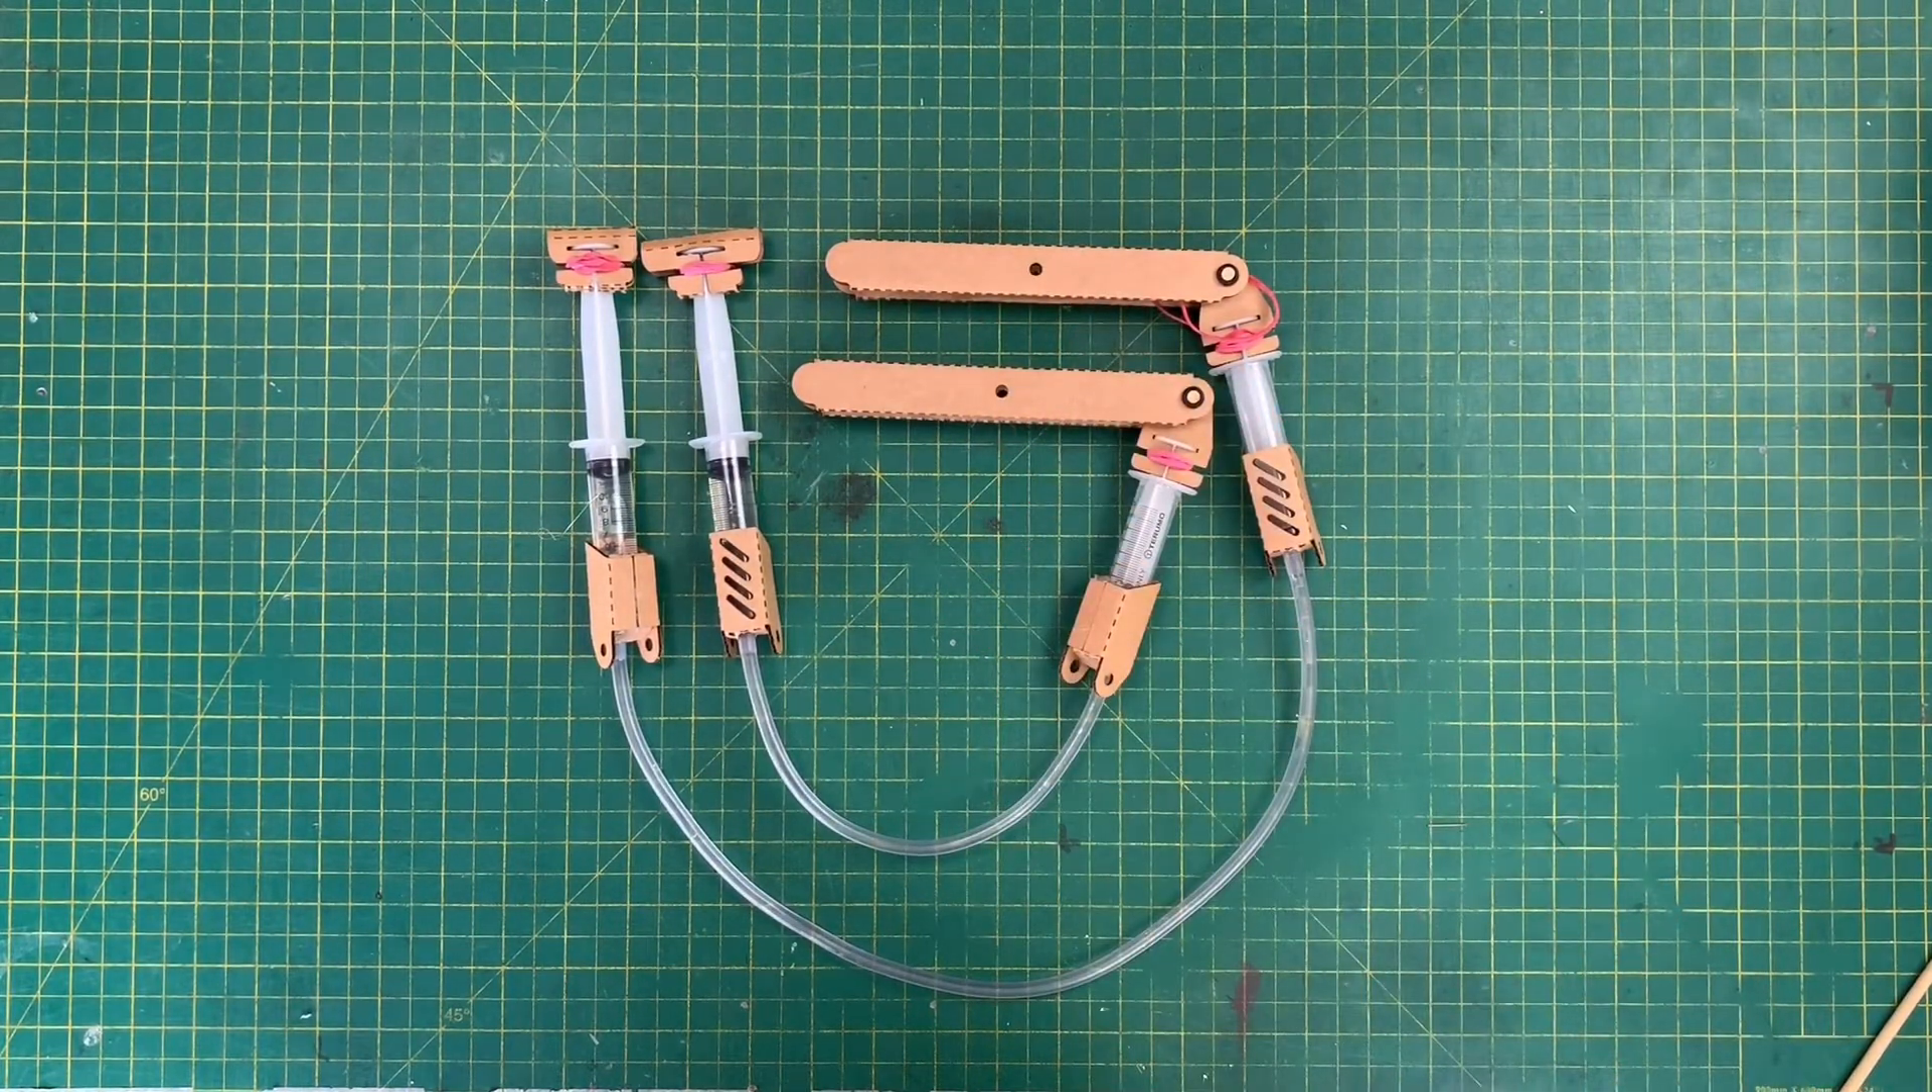That's the two completed circuits including the two levers.